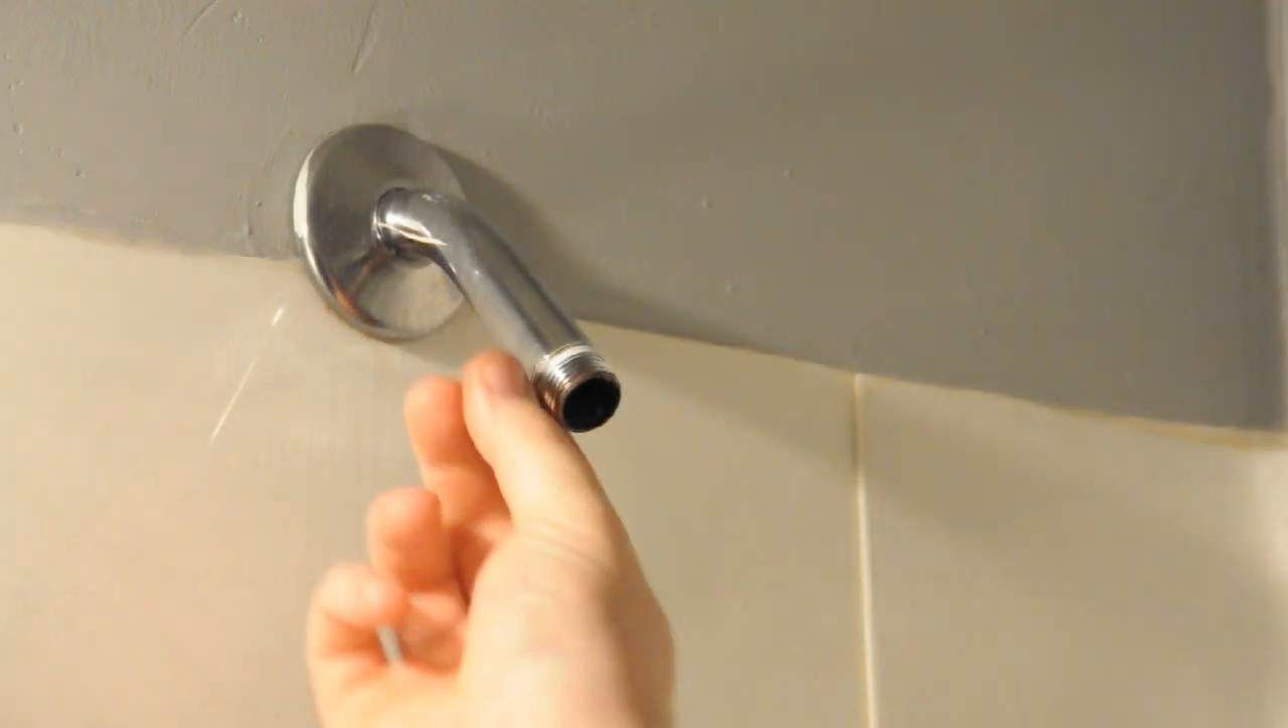Now that the shower fixture is off, we're going to go ahead and remove all the plumbers tape or Teflon tape that remains.